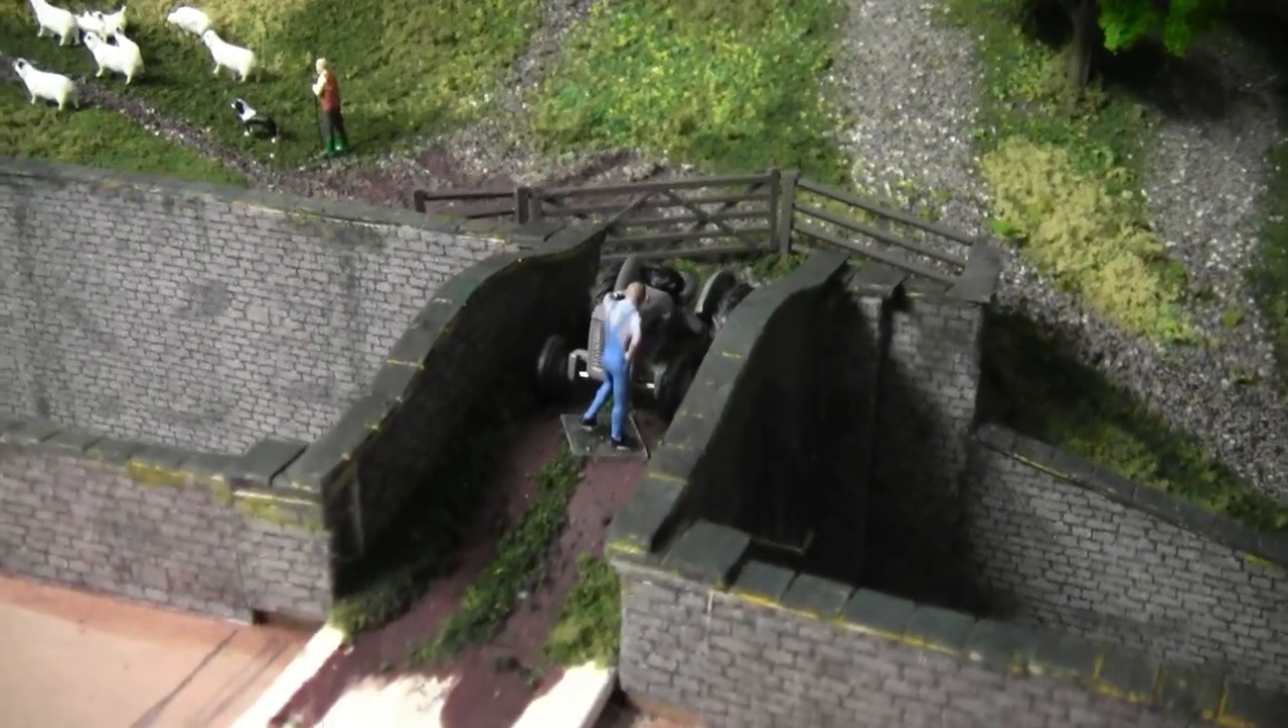And I've added a small fence across there with a gate and the farmer is still not happy.